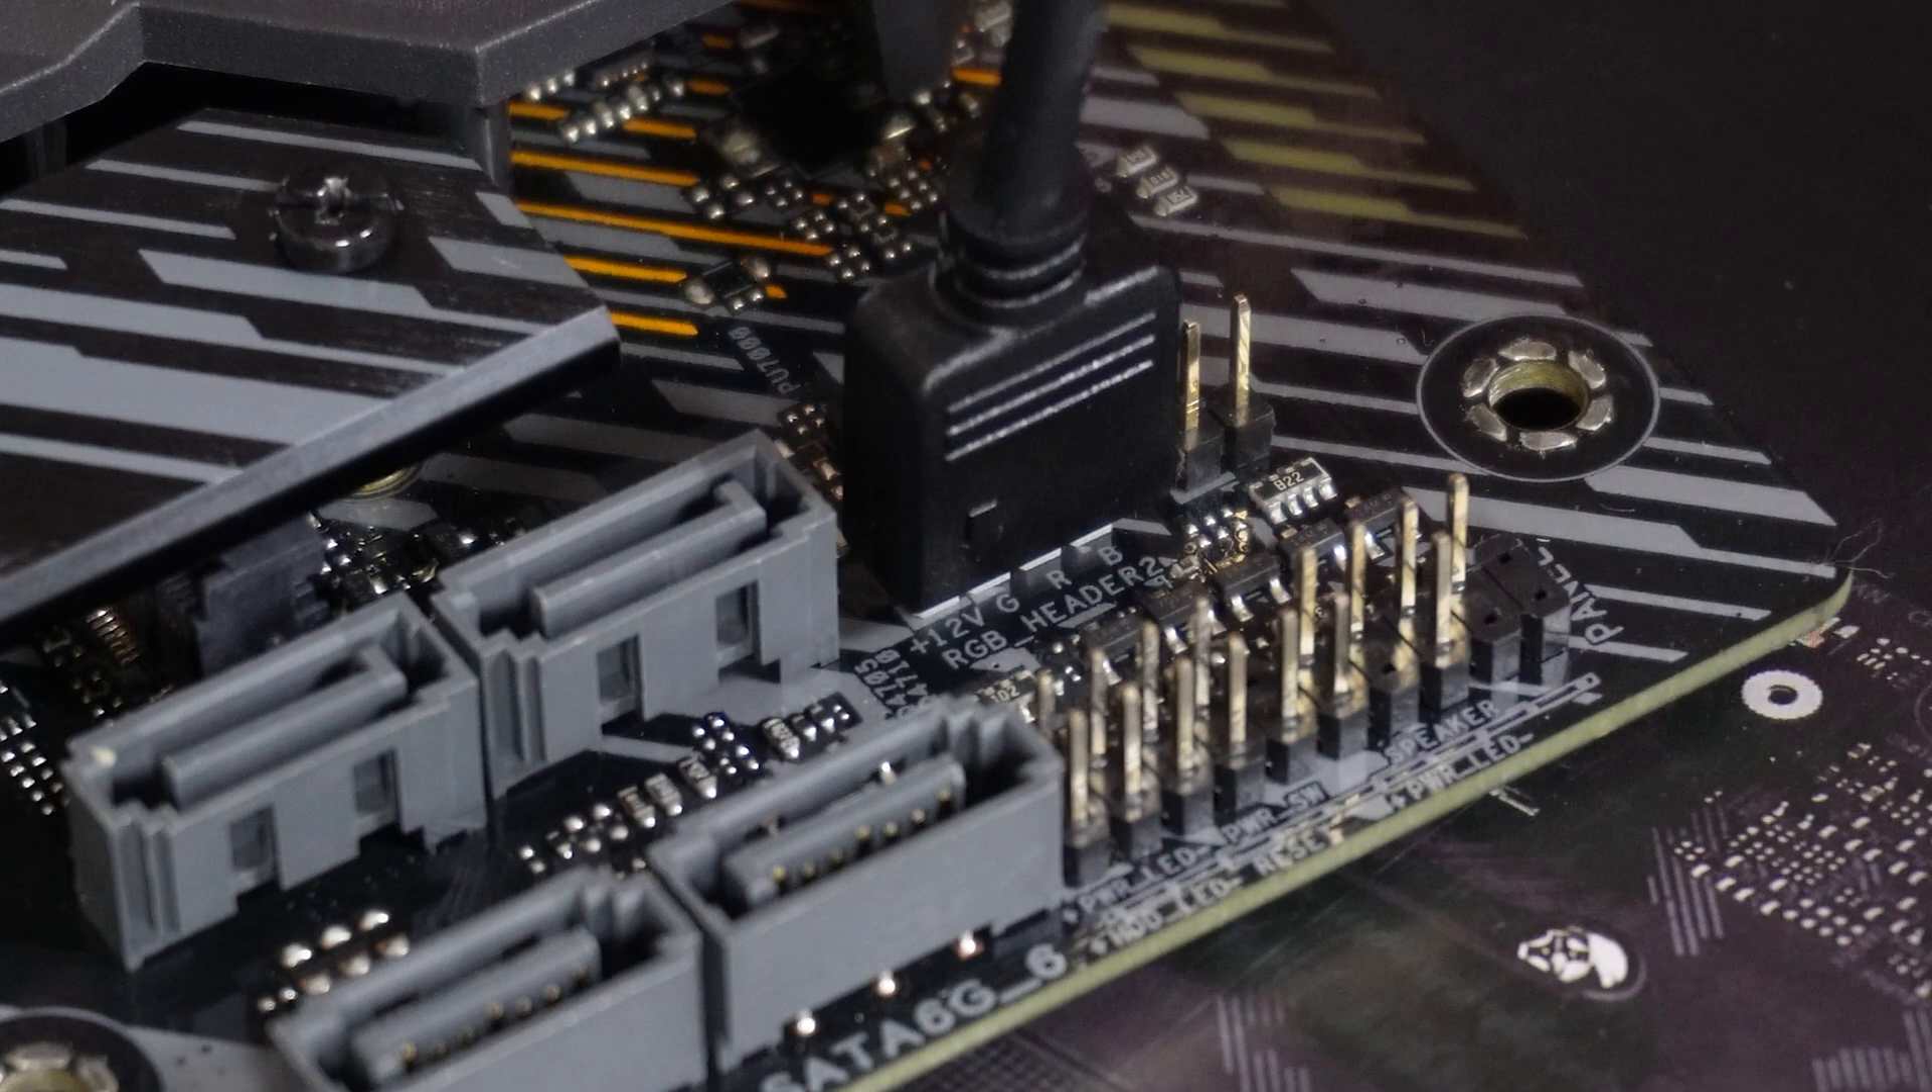So there we go that is our 12 volt RGB connection connected.